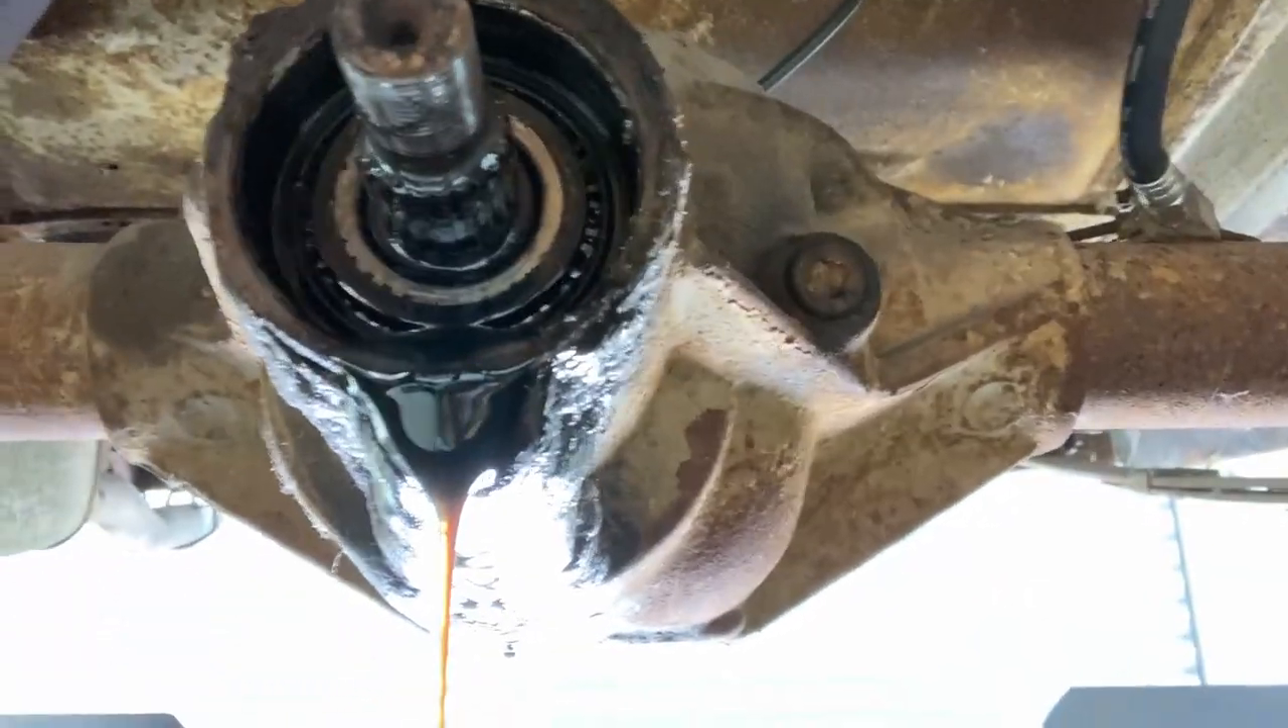Okay, we managed to pop our seal out, that's what the housing looks like with no seal.